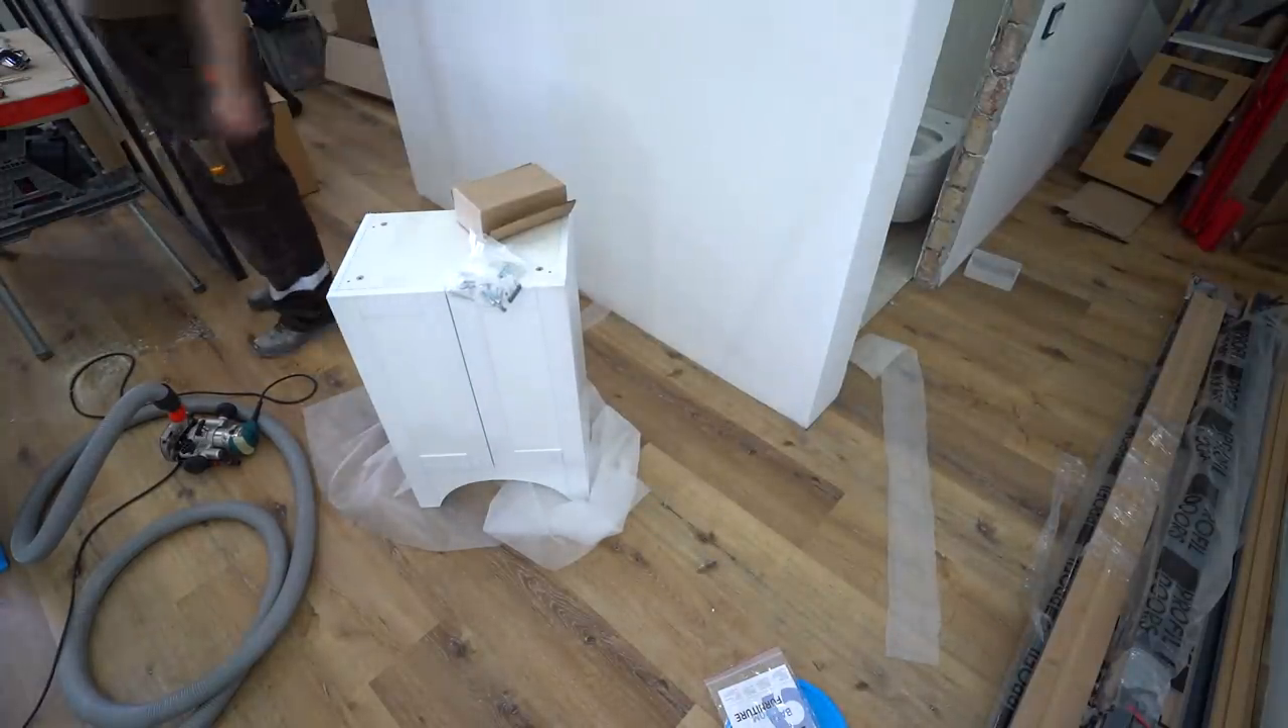Корпус и дверцы собраны, нужно просто прикрутить ножки и ручки.